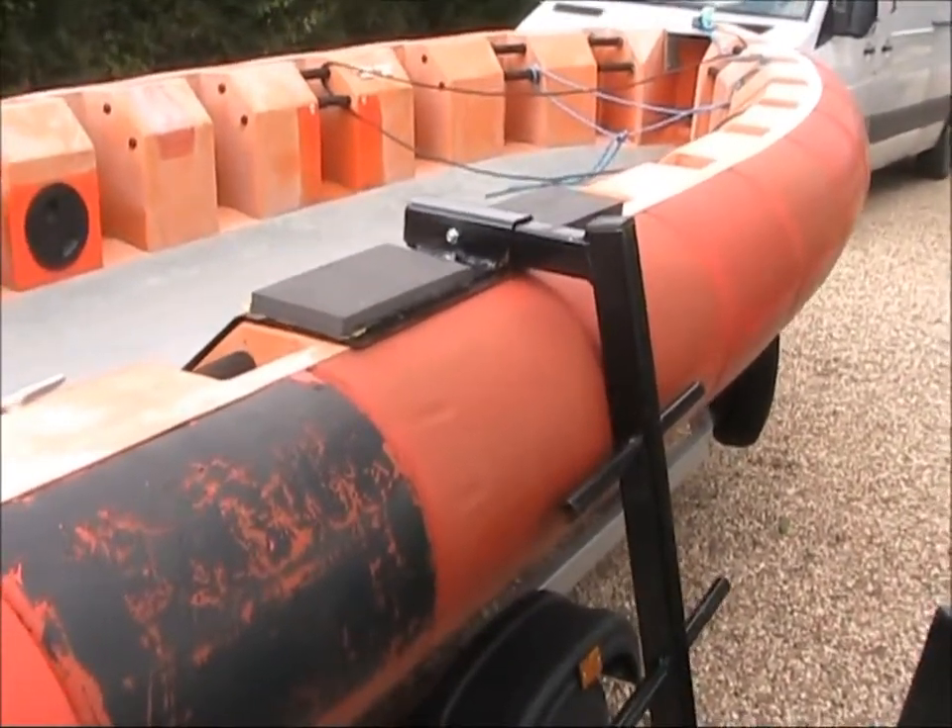And that's it. We've finished. The Mark 3 ladder.